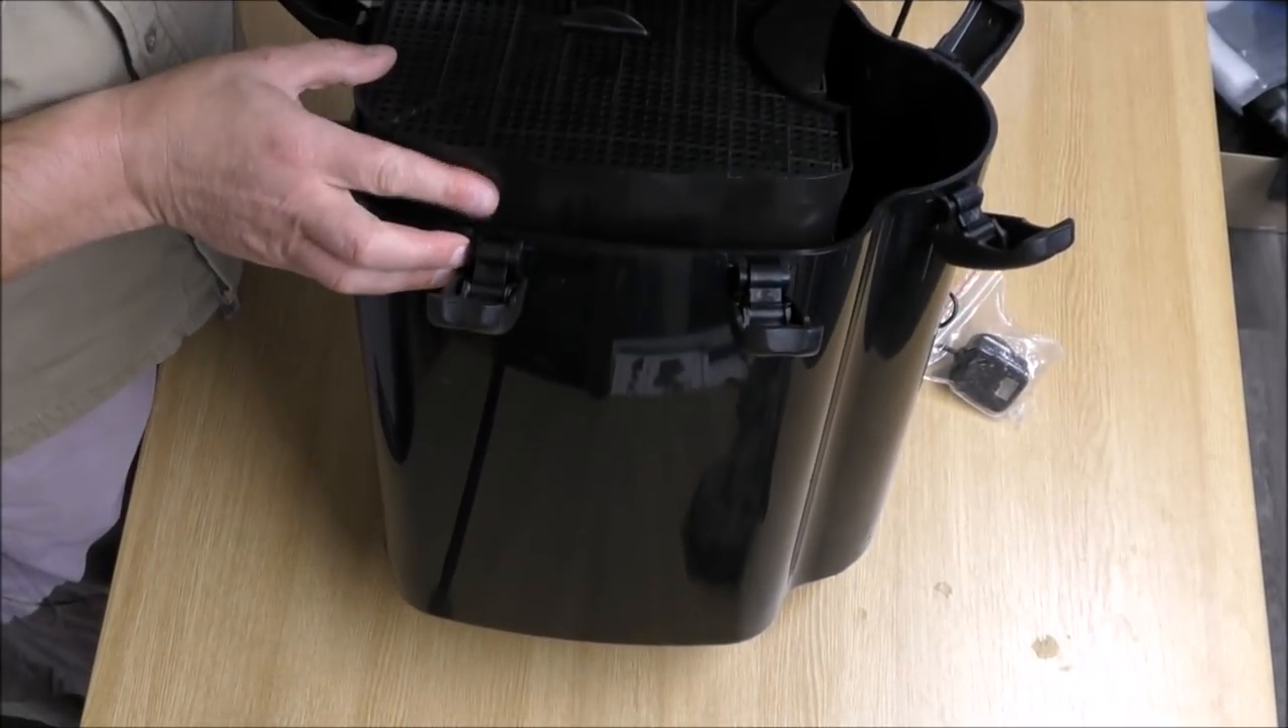You'll notice that the tray actually sticks up above the level of the canister.